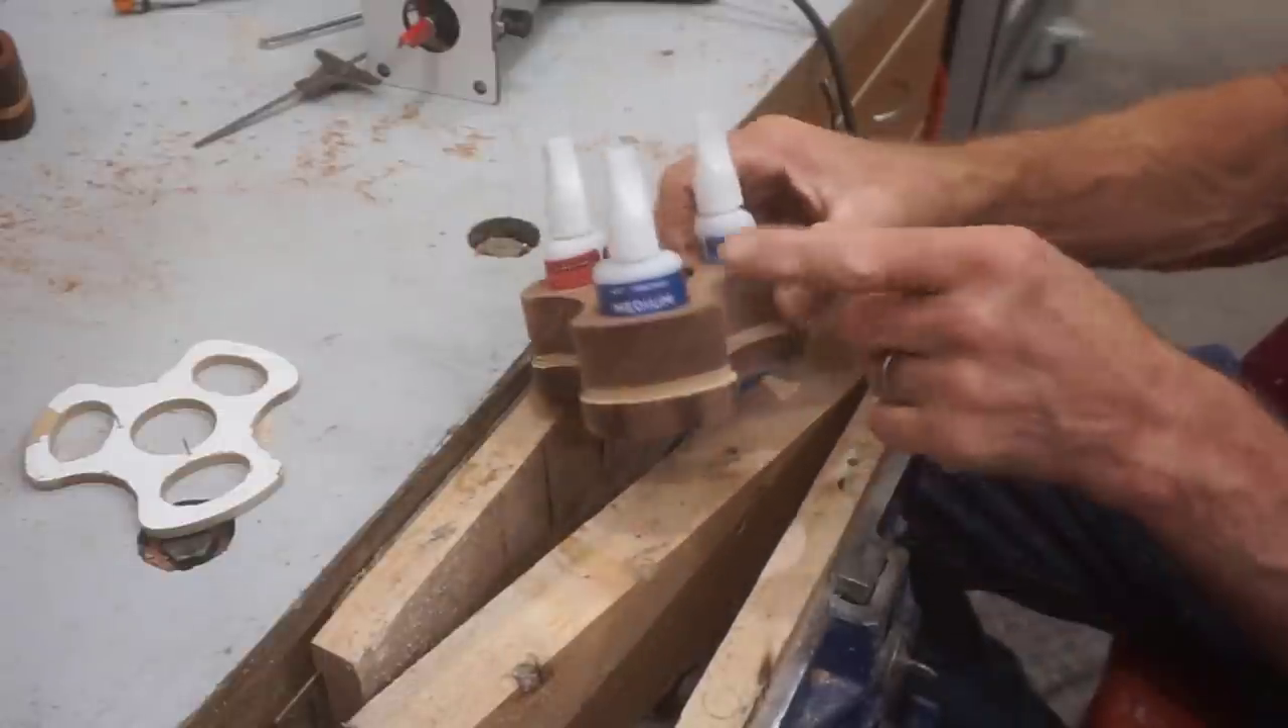And as you can see, the bottles fit perfectly and the viscosity on the label is clearly visible with the bottles in place.